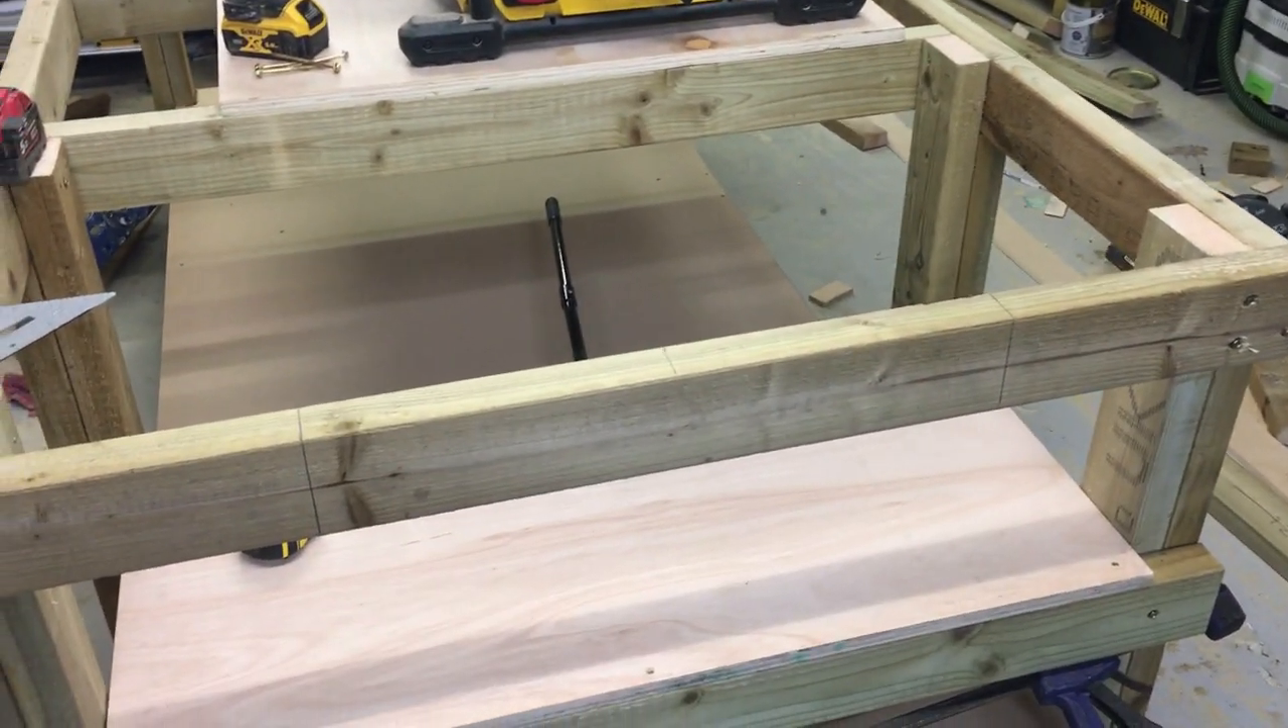All right guys I just I've got the shelf in roughly where I think it should be.